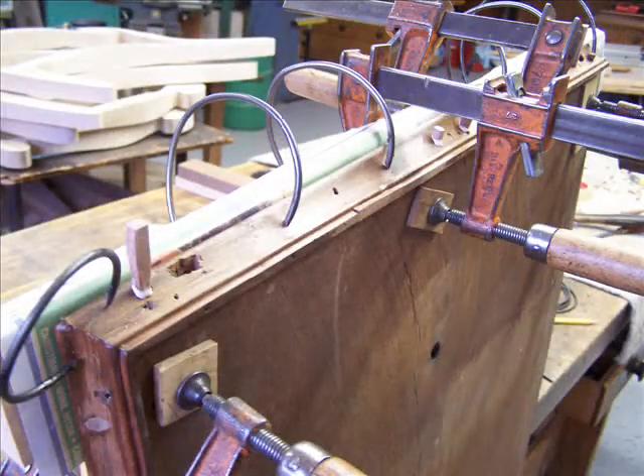In these photographs you can see how we re-glued and attached and clamped the moldings to the top lid.